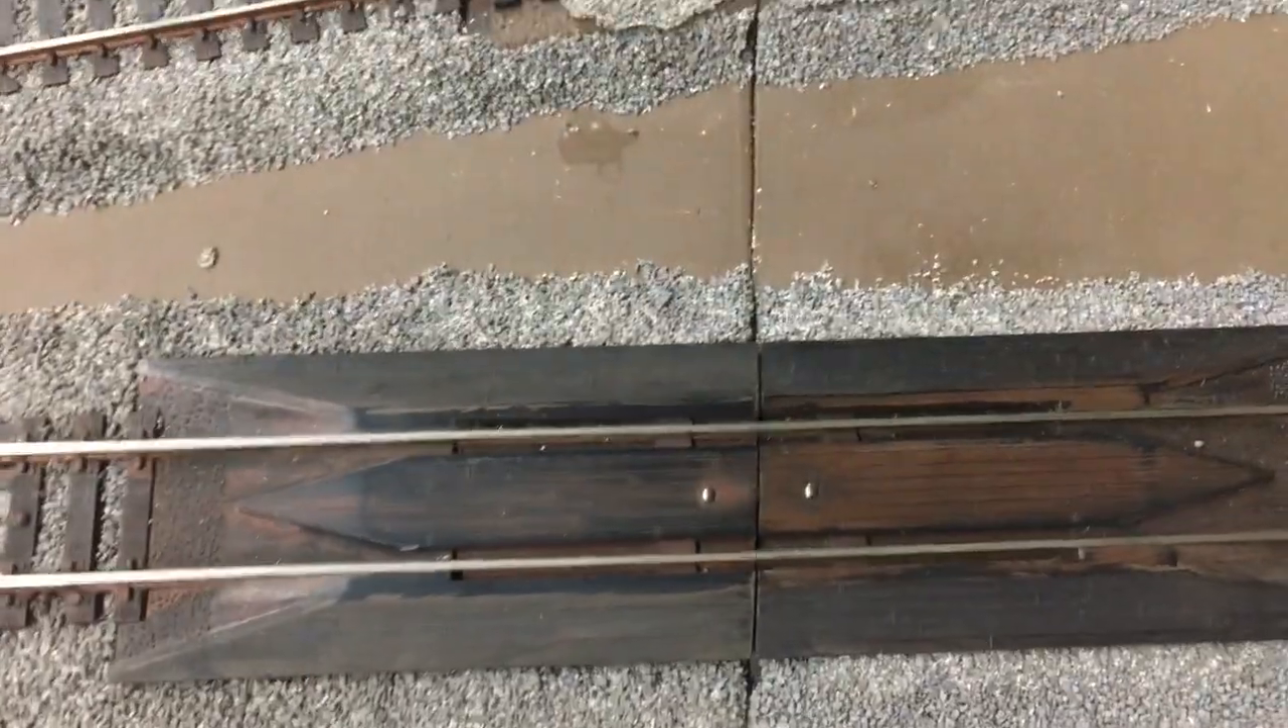And that's what I've done first is I got this re-railer back together and got it lined up.